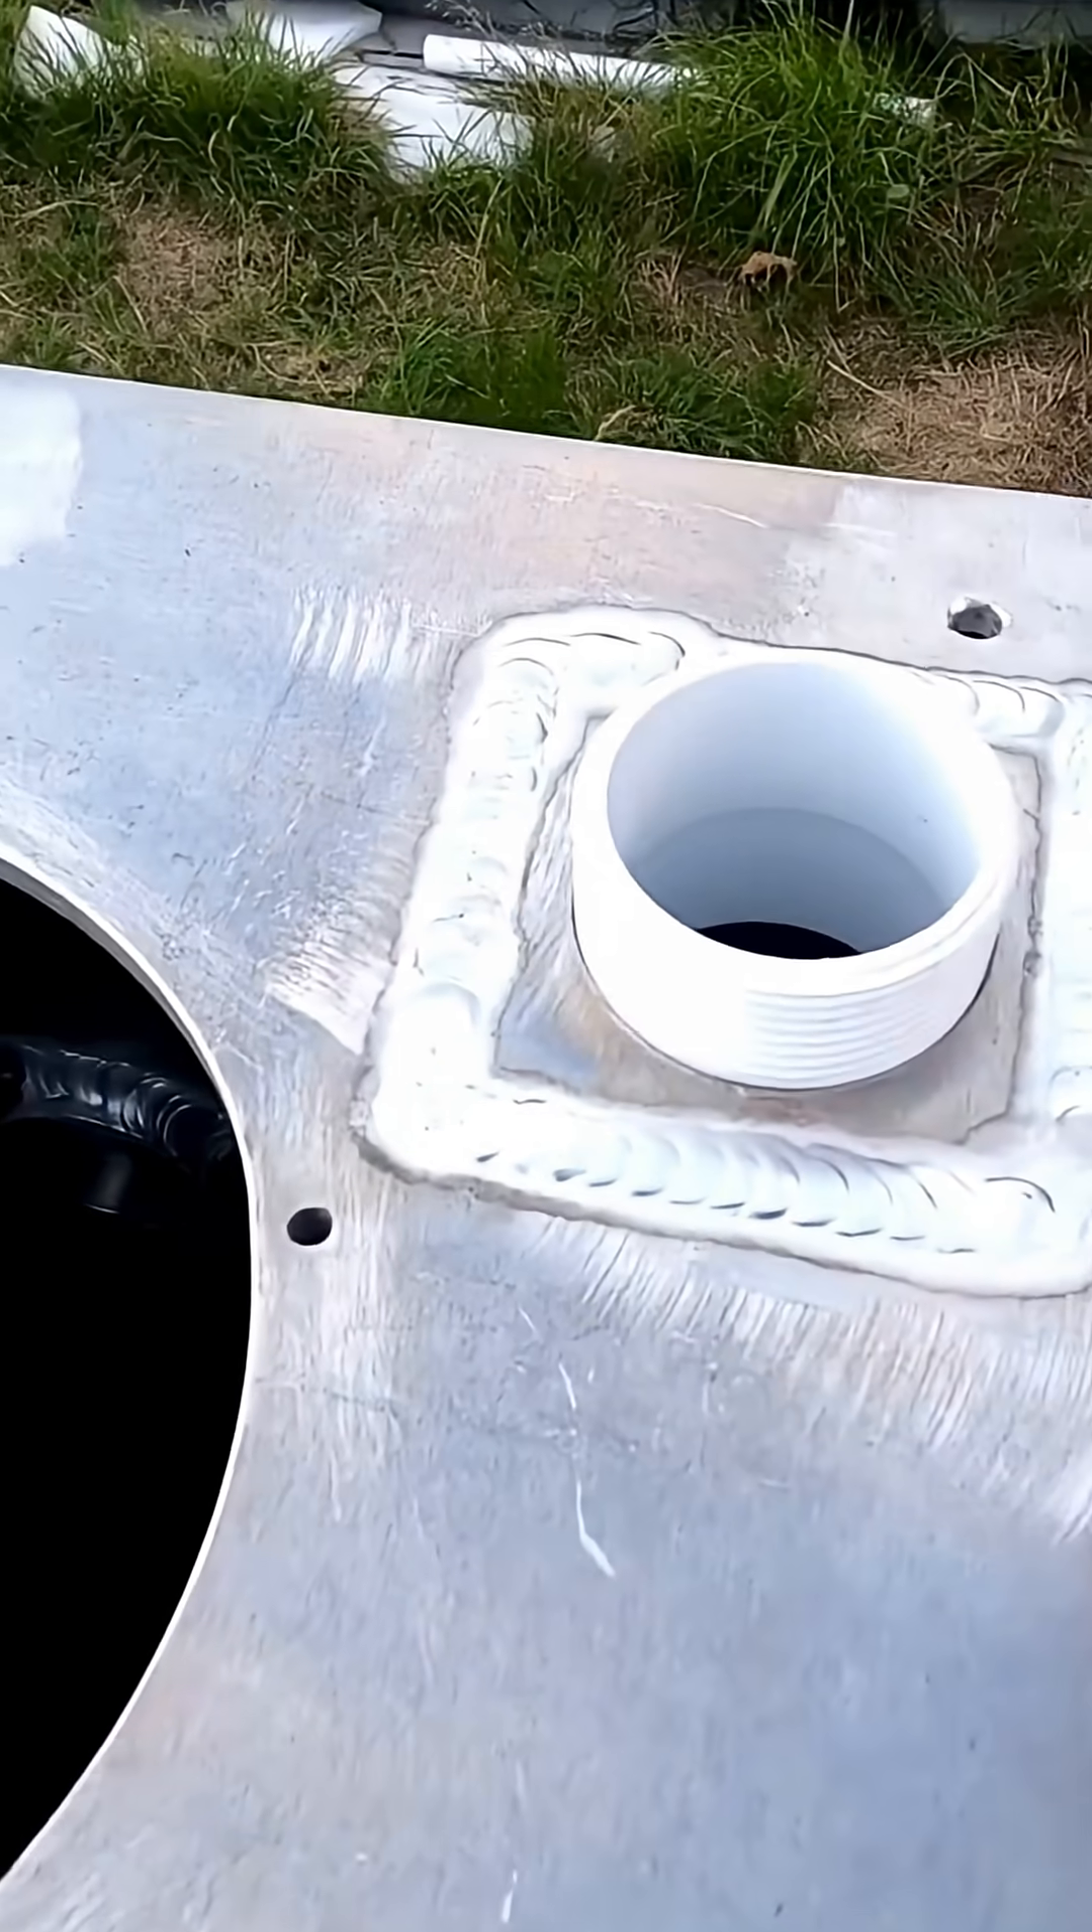So I replaced this hole for a smaller hole by cutting out and then welding a new piece in.